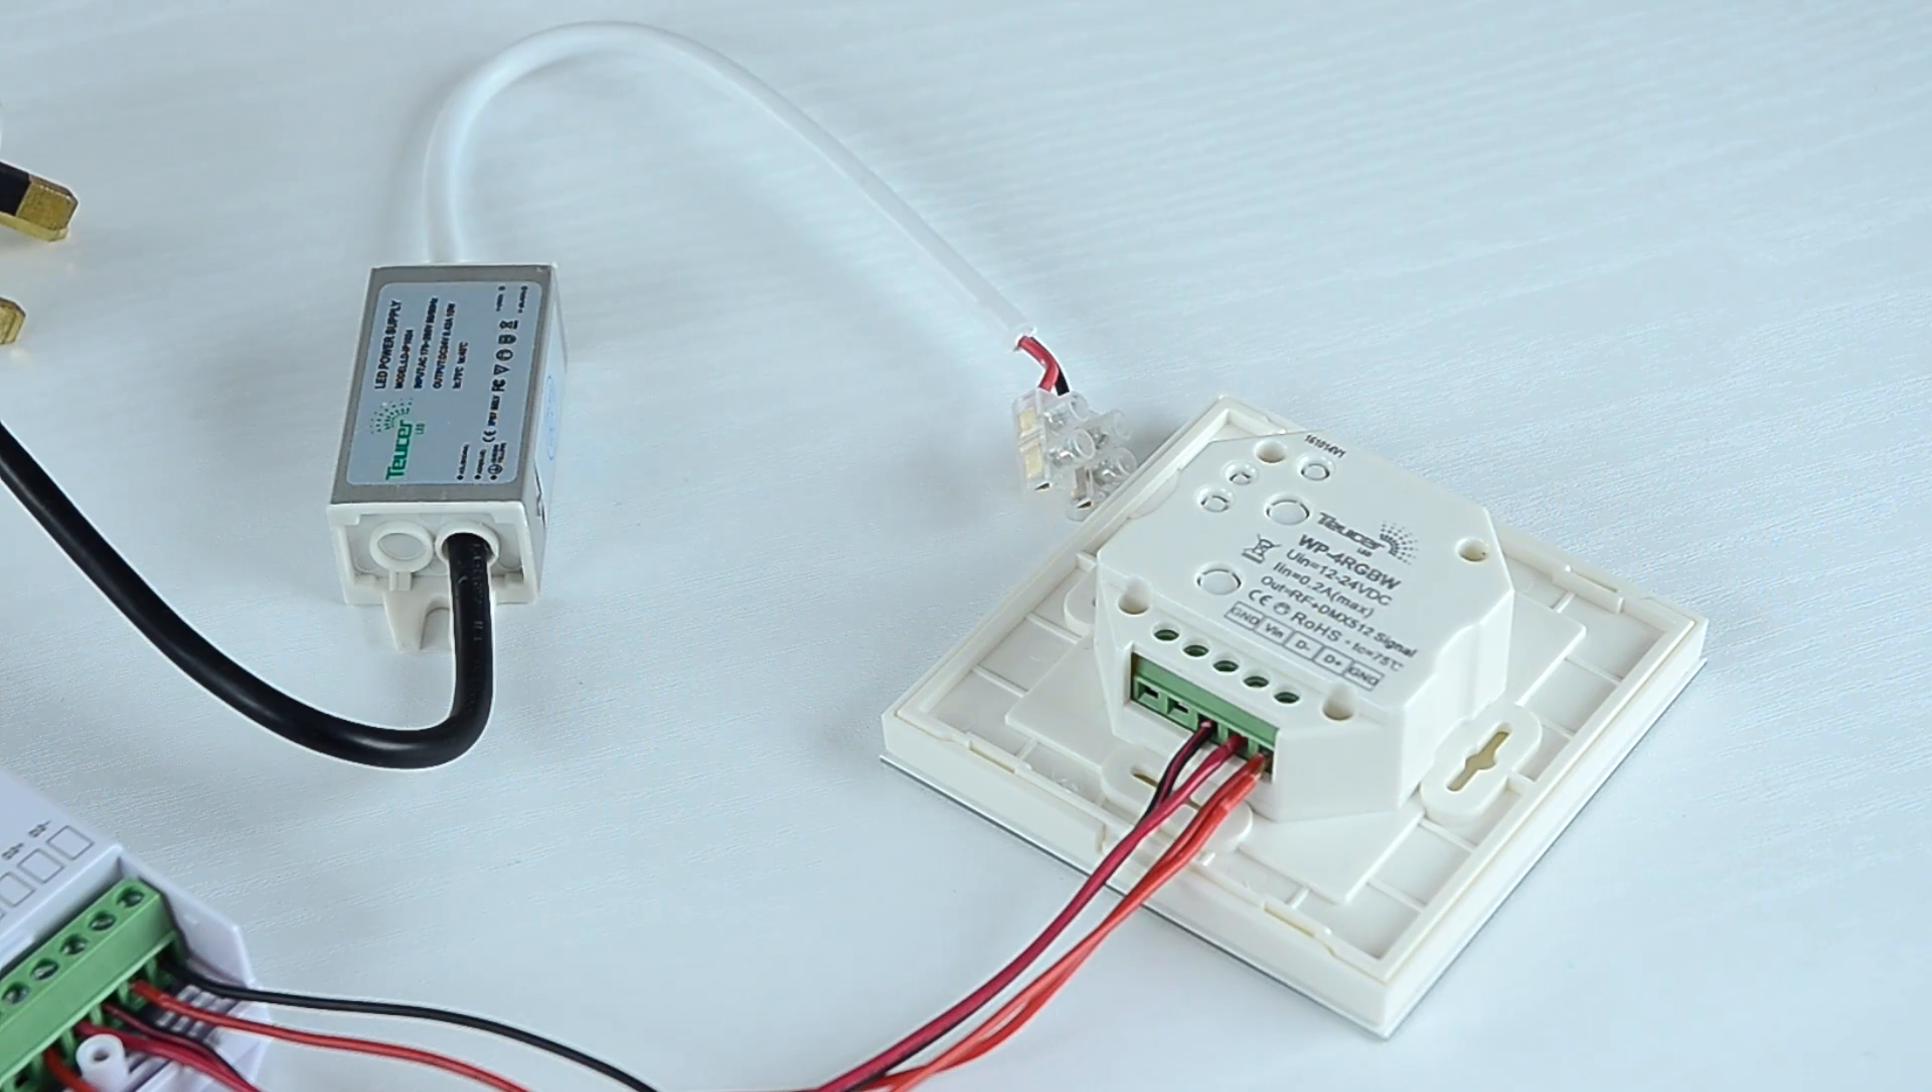Now the only thing left is to connect the wall panel to the power supply.